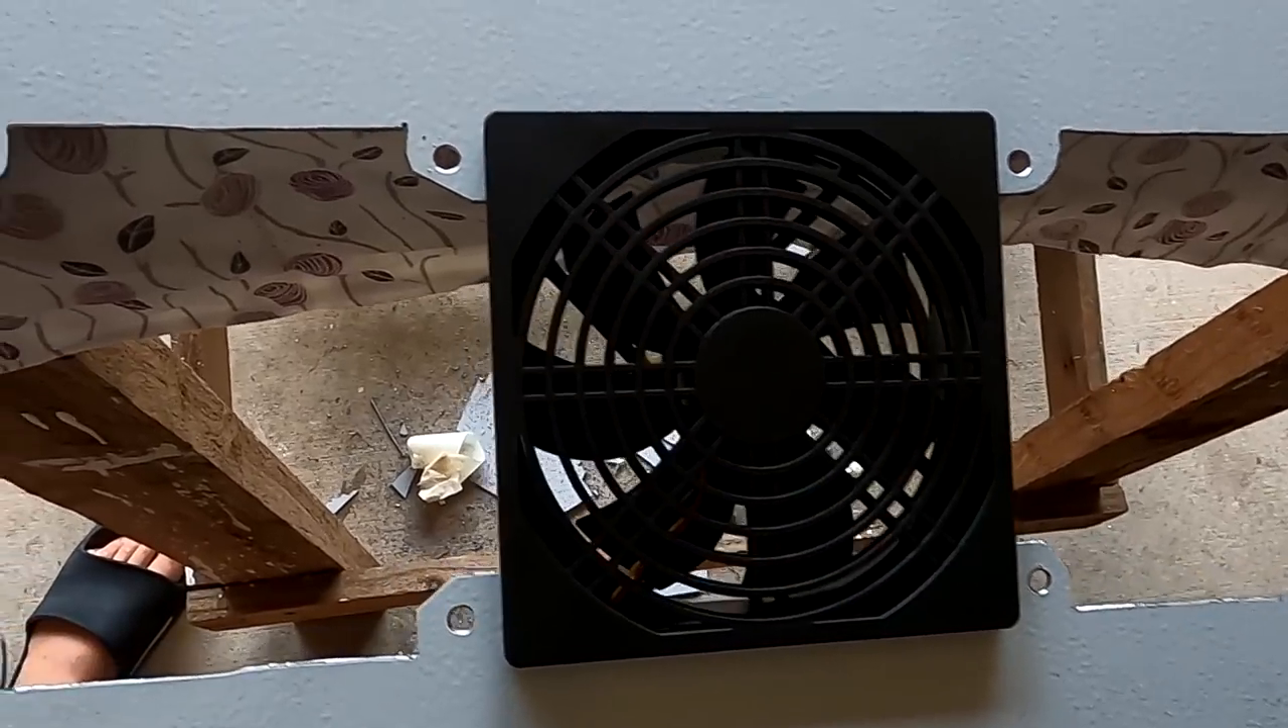All right there we go and then this top cover clicks in and we are done.